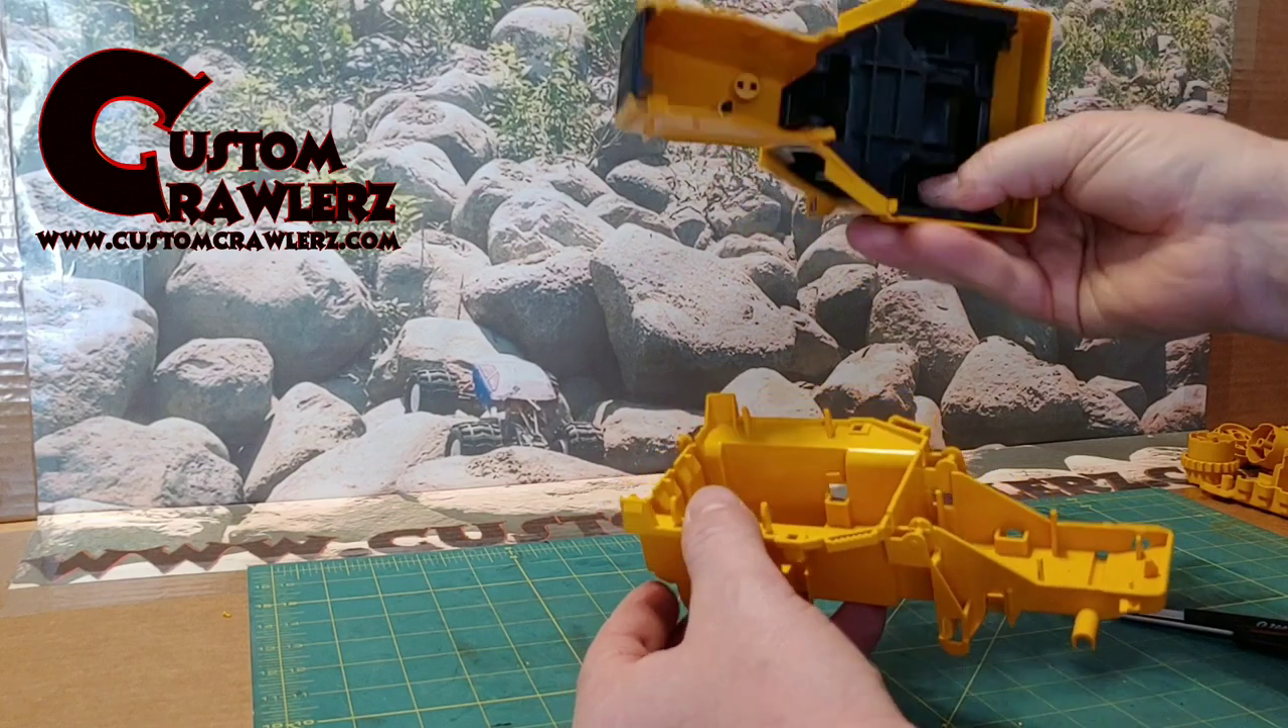And there, our lower shell and our upper shell are now all separated out.